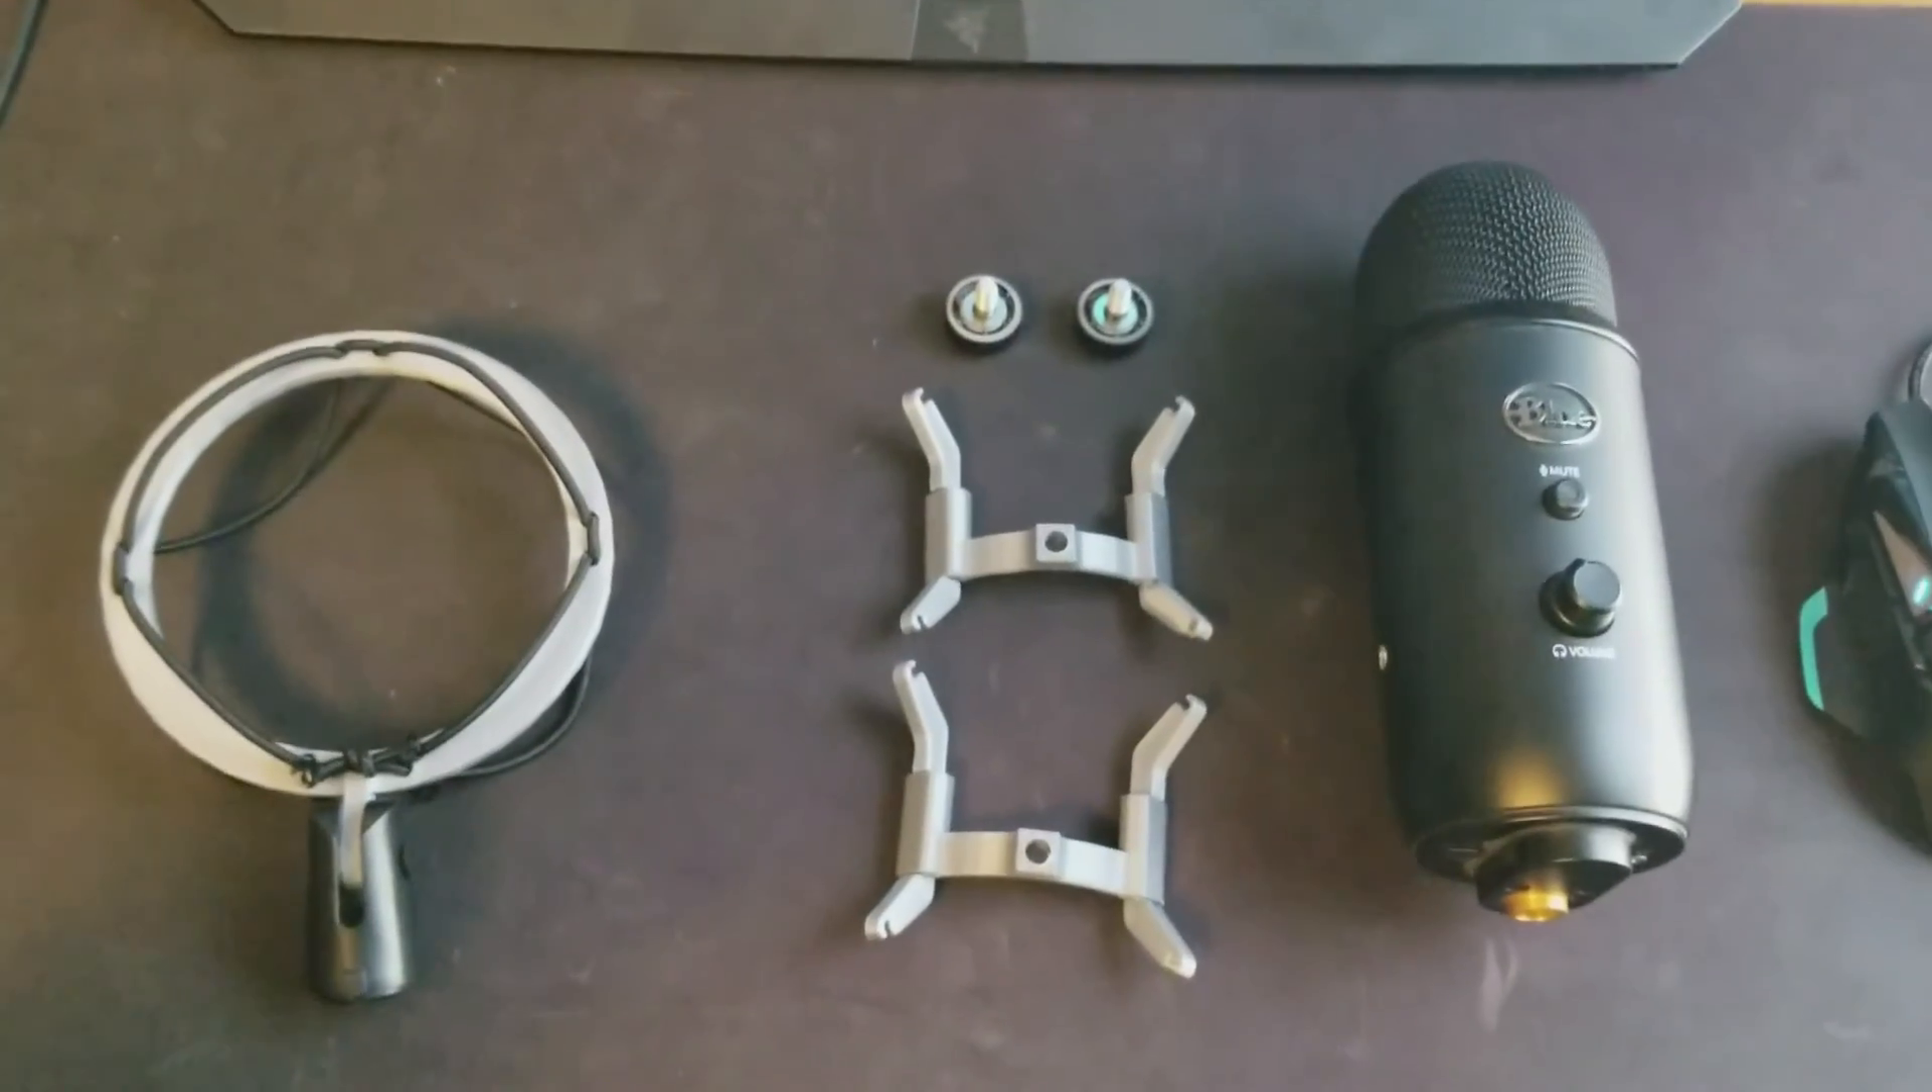I've already installed the bungee cord on the ring and this is just a mount that I got from a microphone mount that I bought with a boom and then these are the clamps fully assembled.